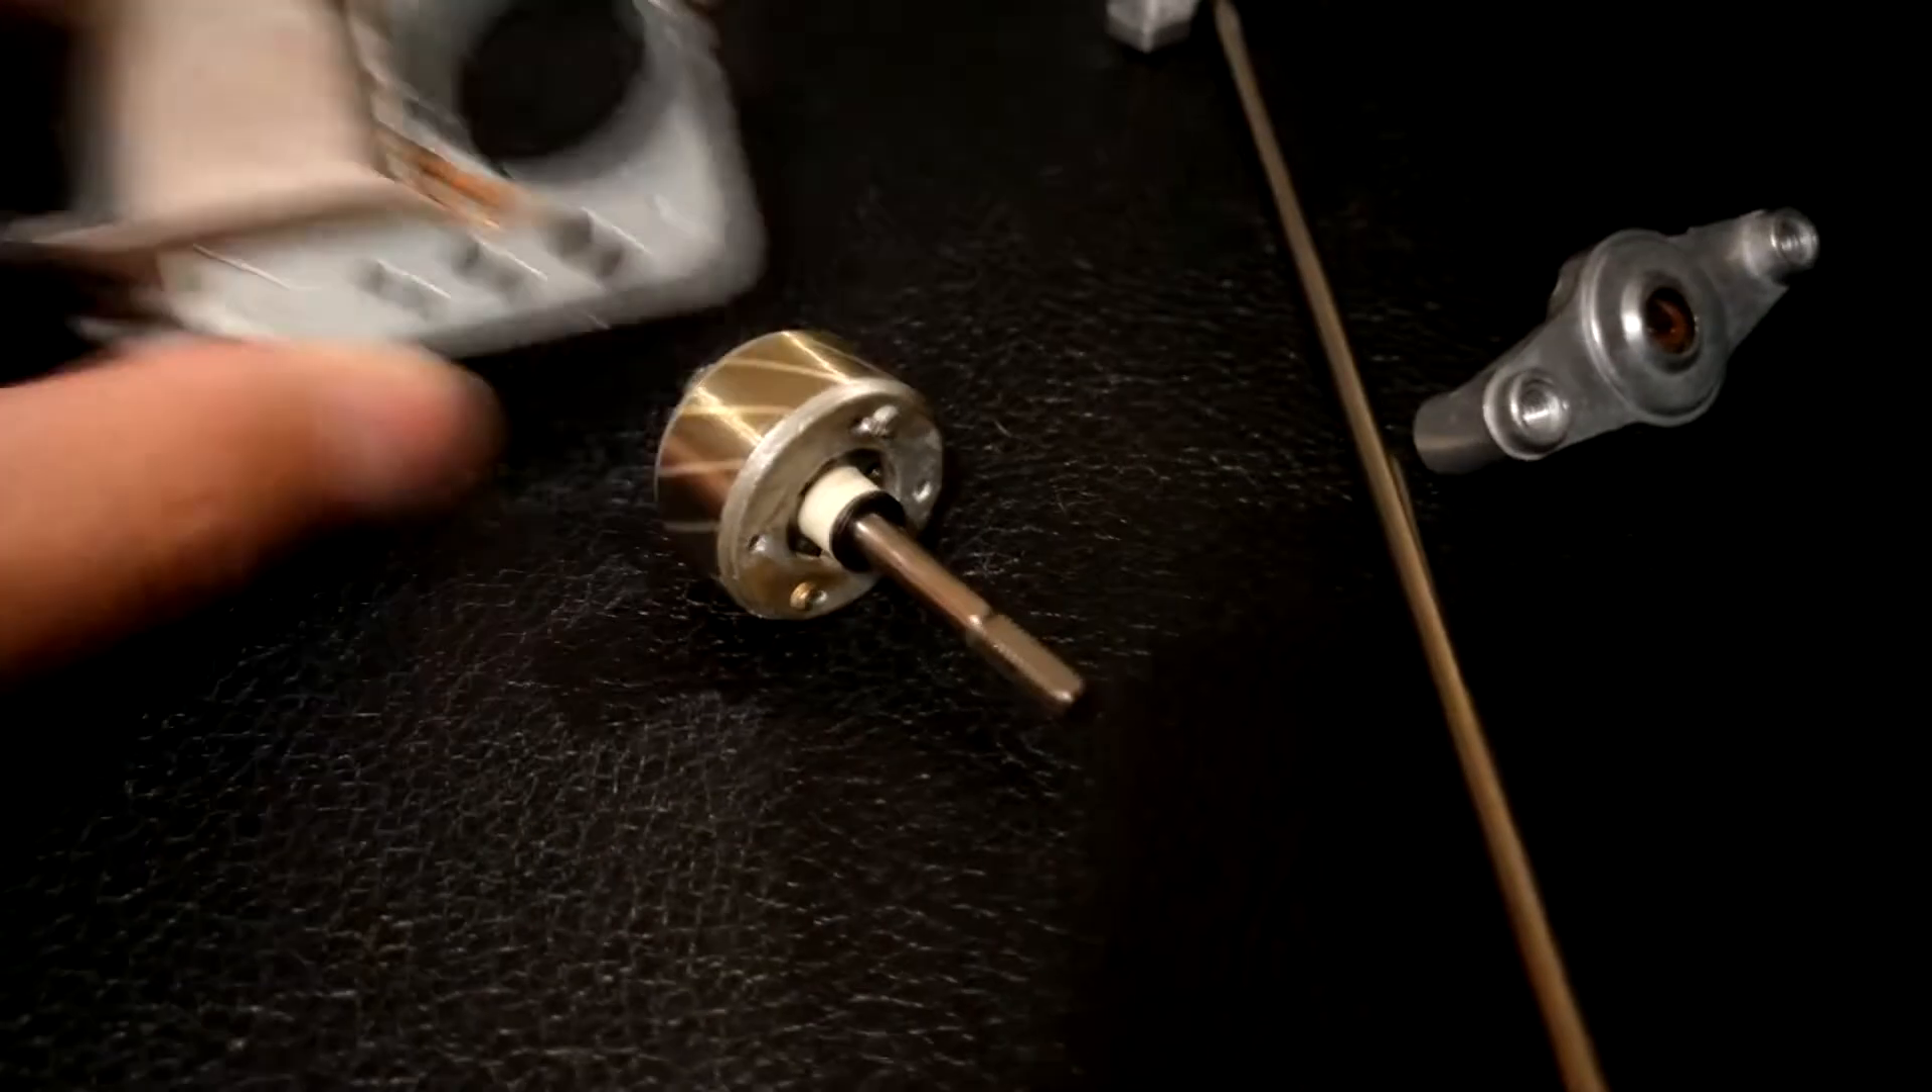Now, for this video I've already started taking this motor apart.